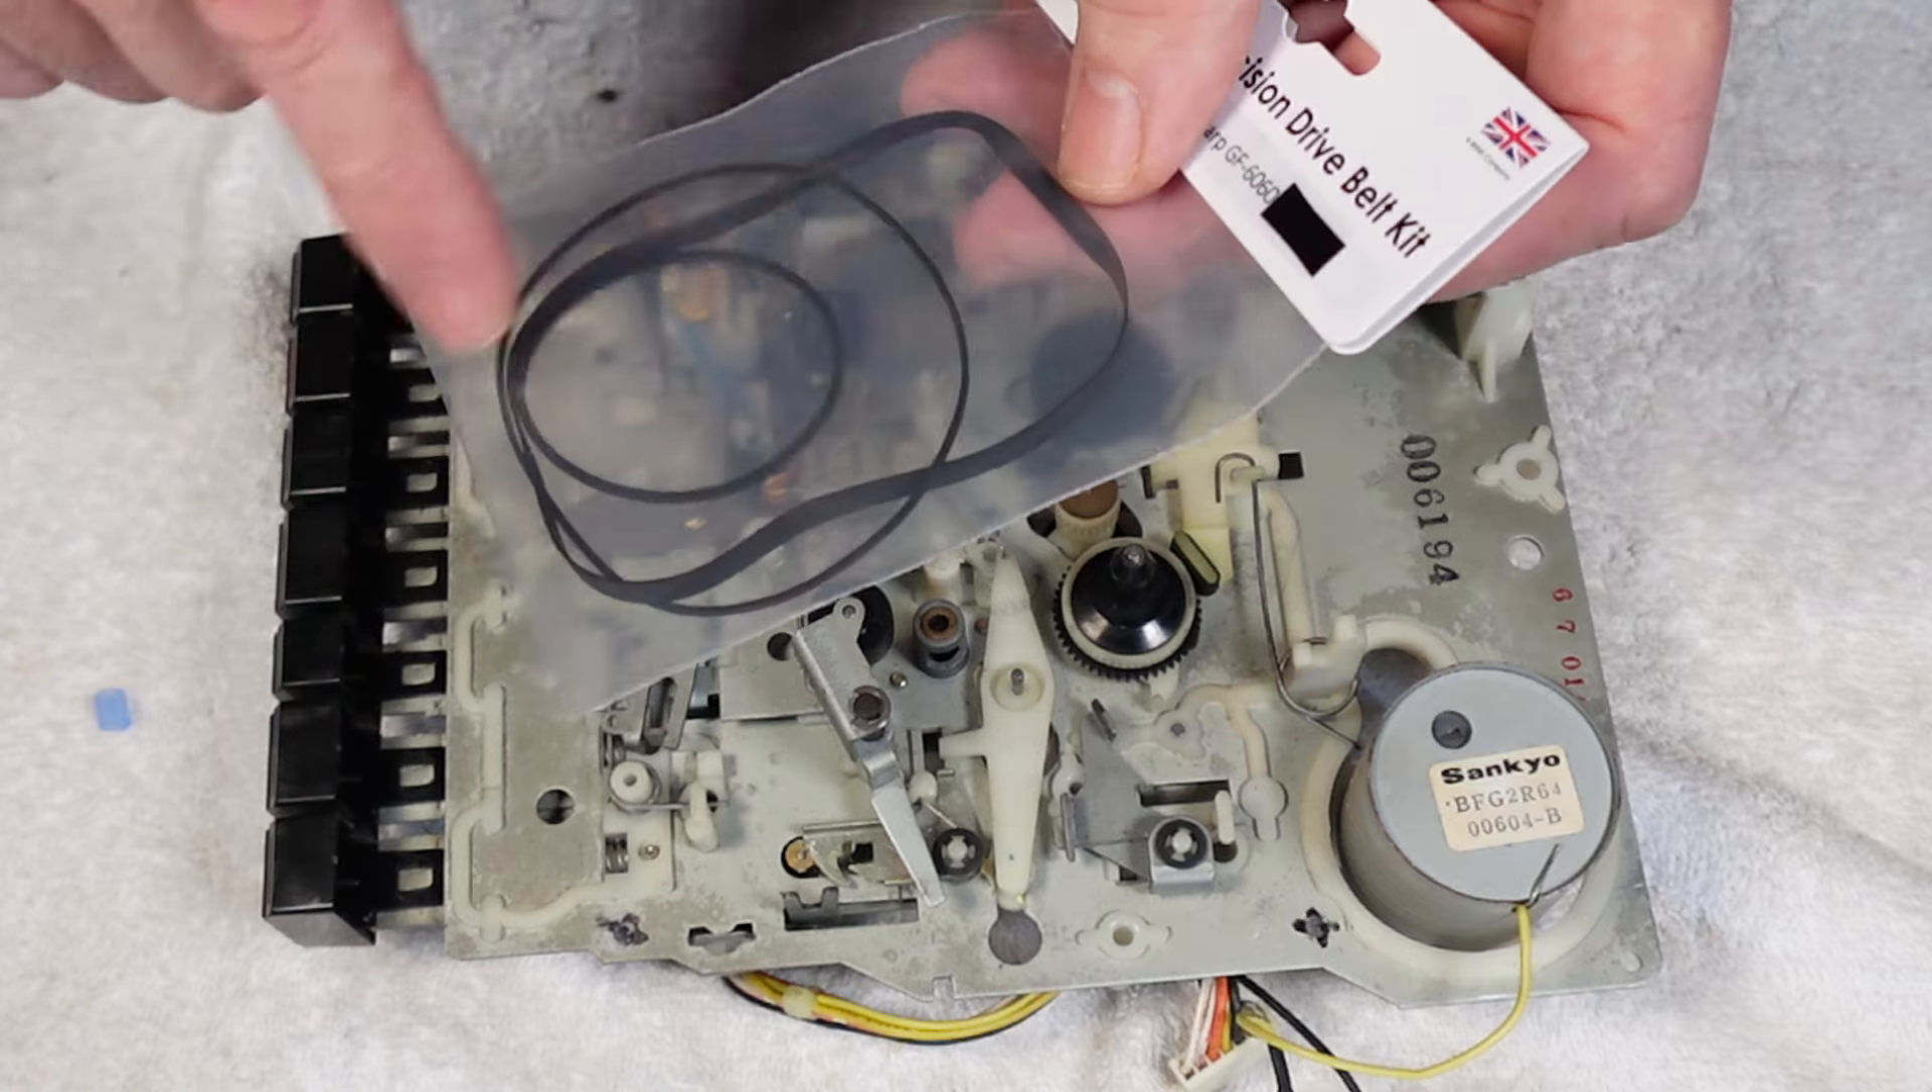Anyways we've got the belts here now so there's three belts to go on plus i've got a bit of tubing here for the capstan as well.